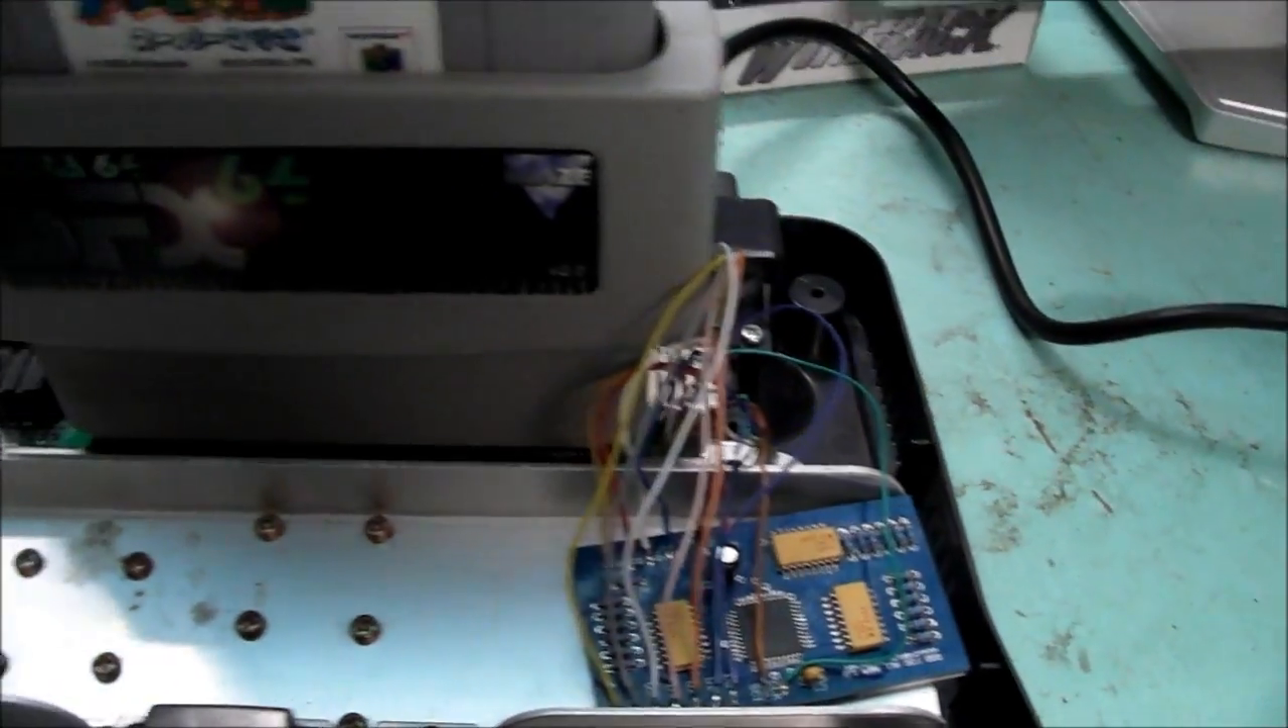I haven't done the console back up yet because I wanted to test the mod first before I did all that in case it didn't work, but it's fine.